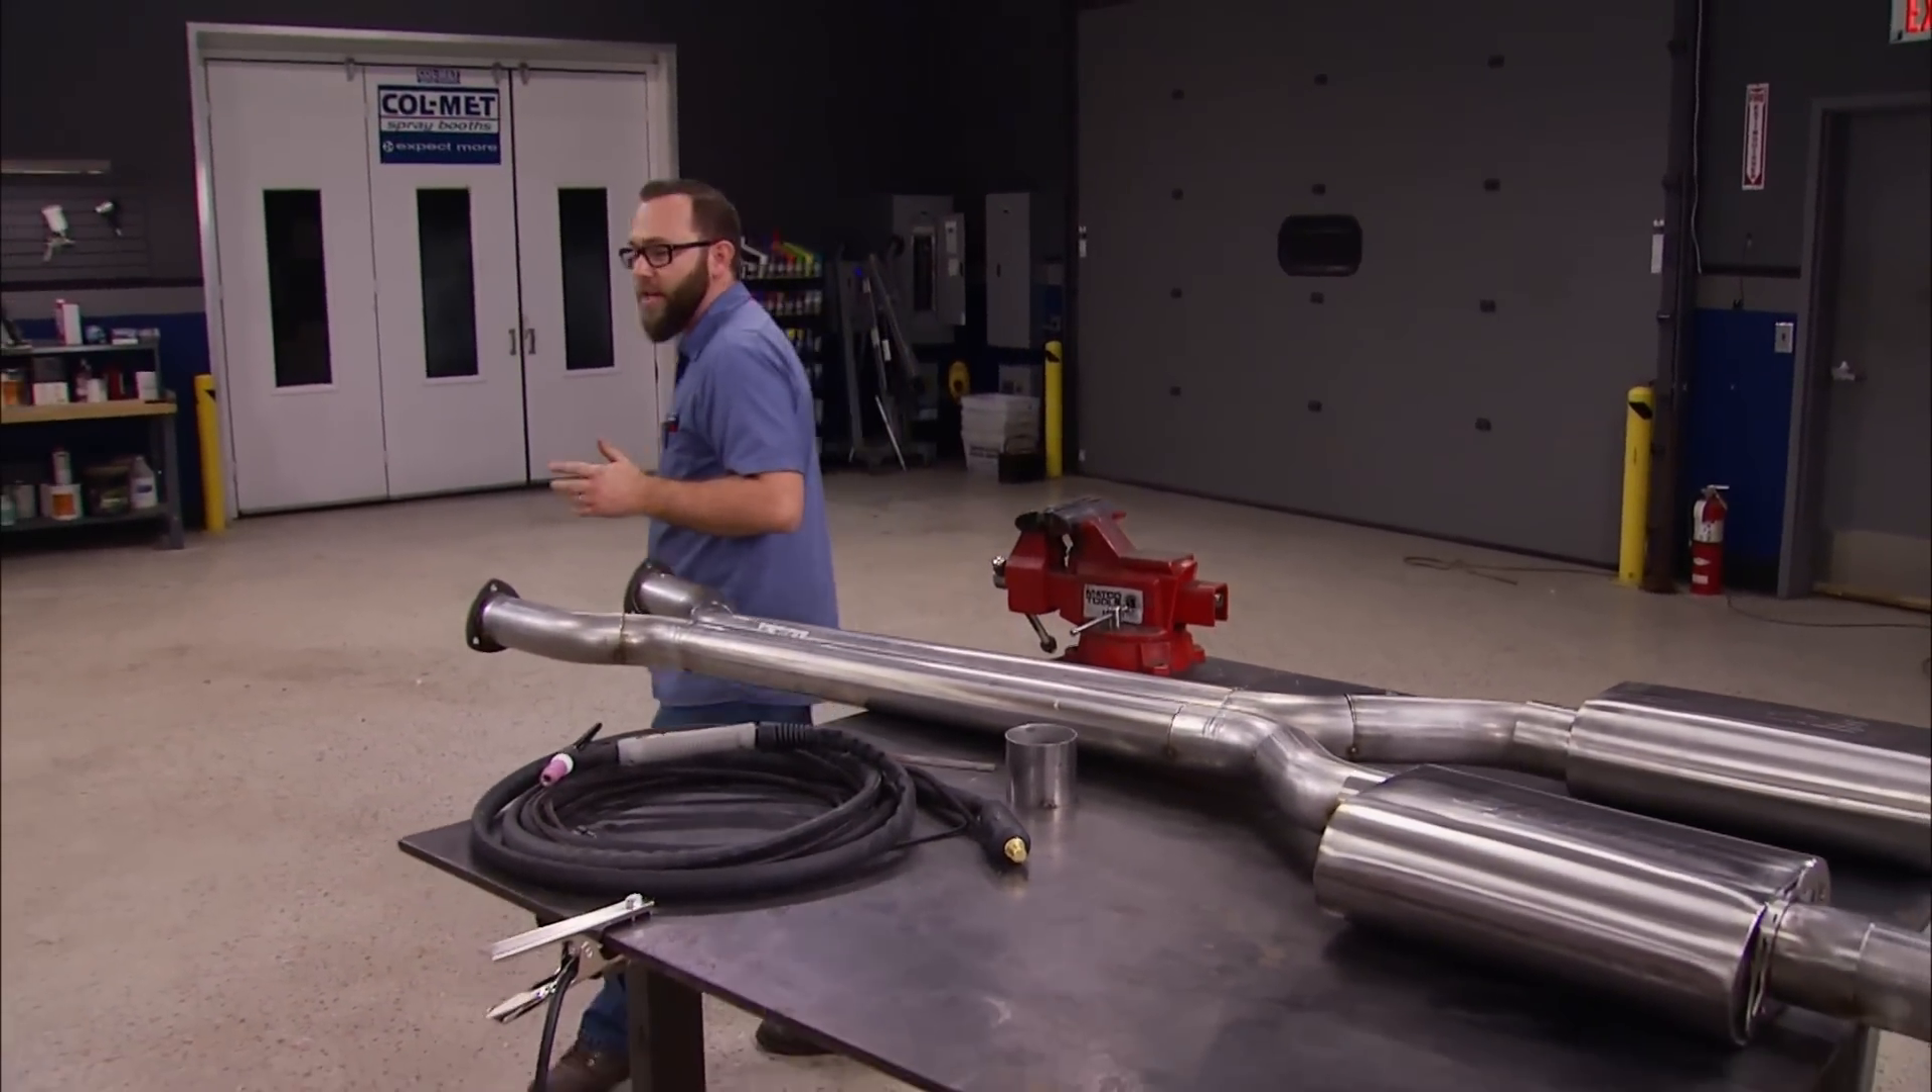Hey guys, while you were gone, we went ahead and pulled our exhaust system out from underneath our big Mercury.